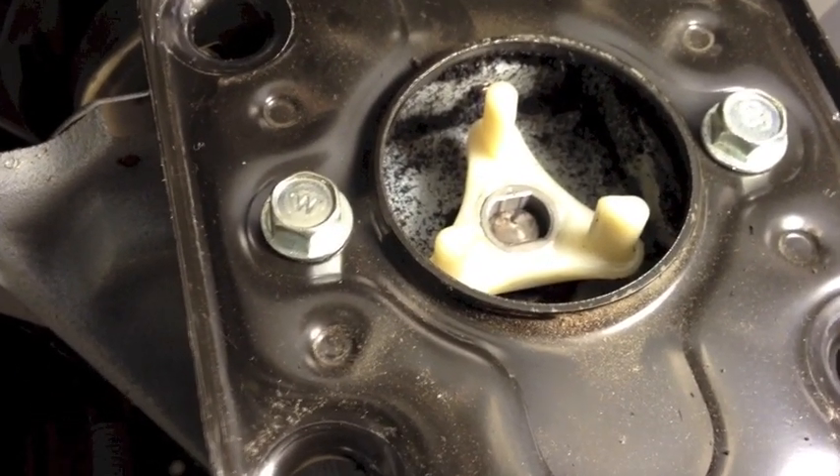So I've installed the new coupler well and what I'm about to do is just tap it down with a hammer and I'm gonna use a socket over here just to tap that down.